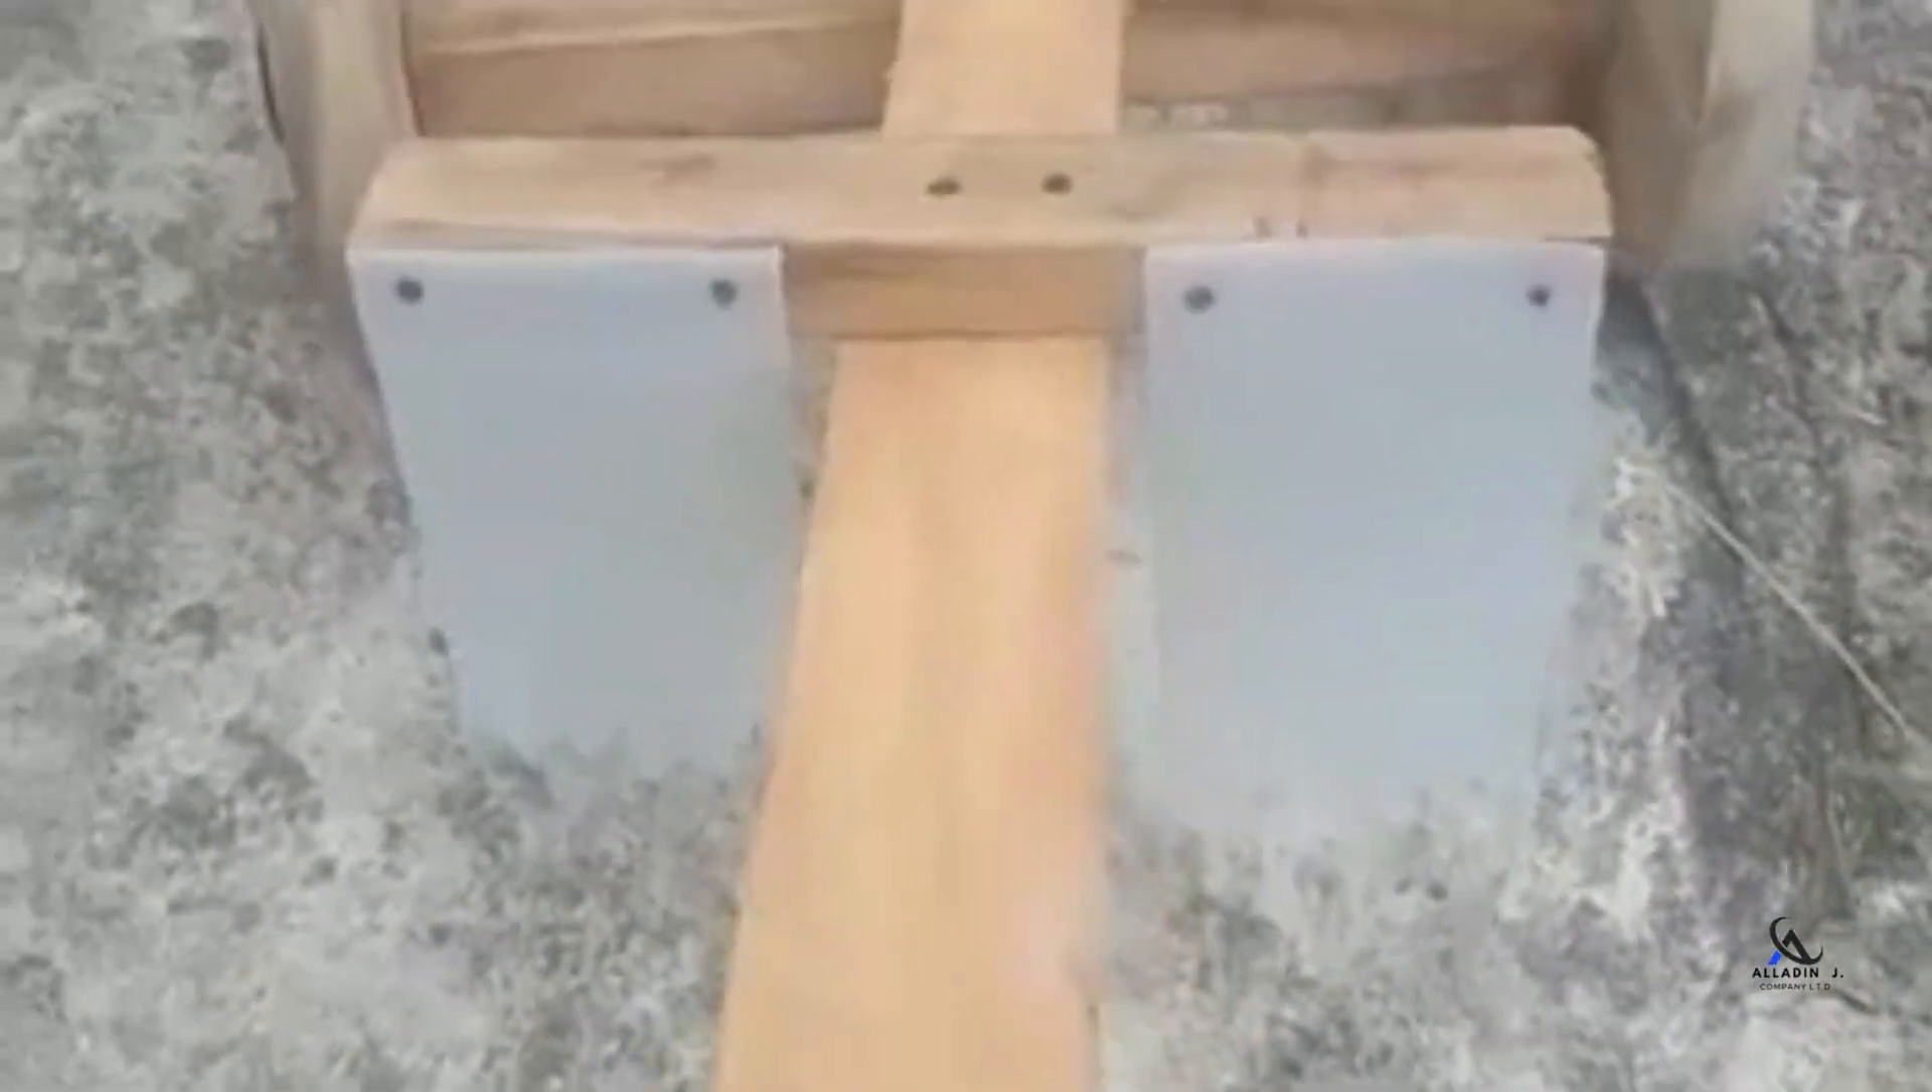Okay so now we have attached our mudguards to the frame of the push cart.